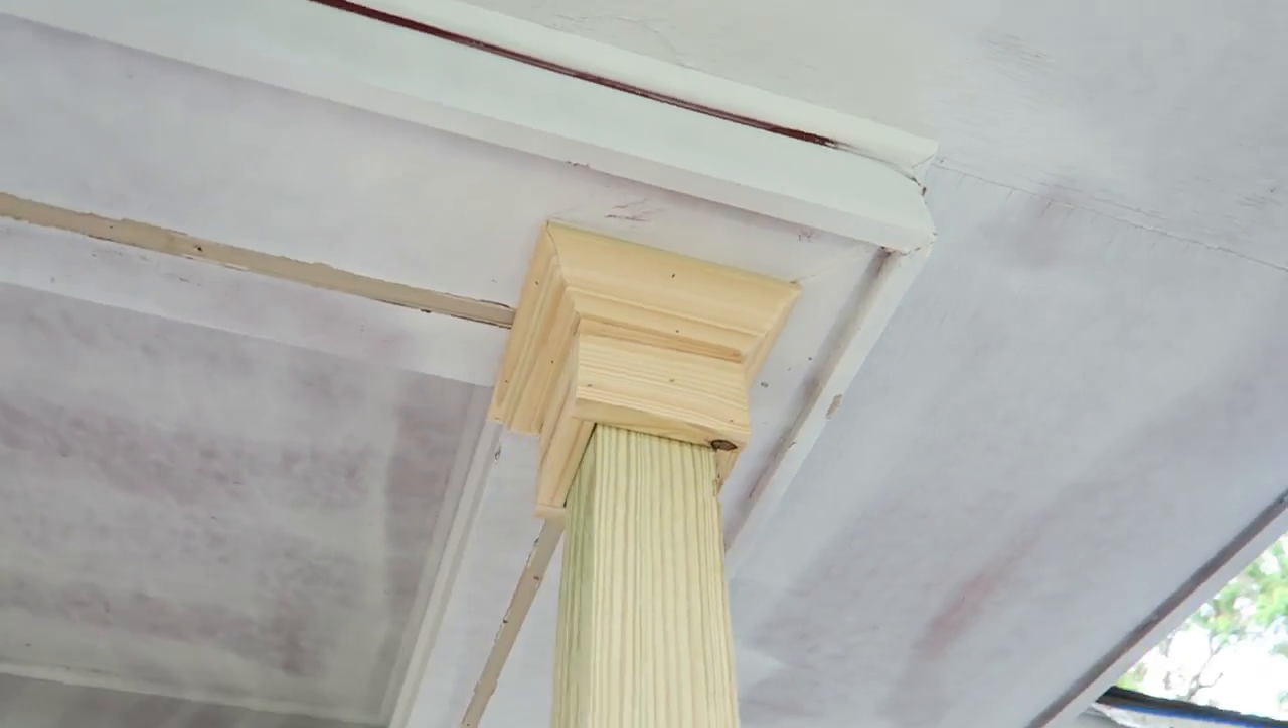Alright there's the finished crown molding up there.